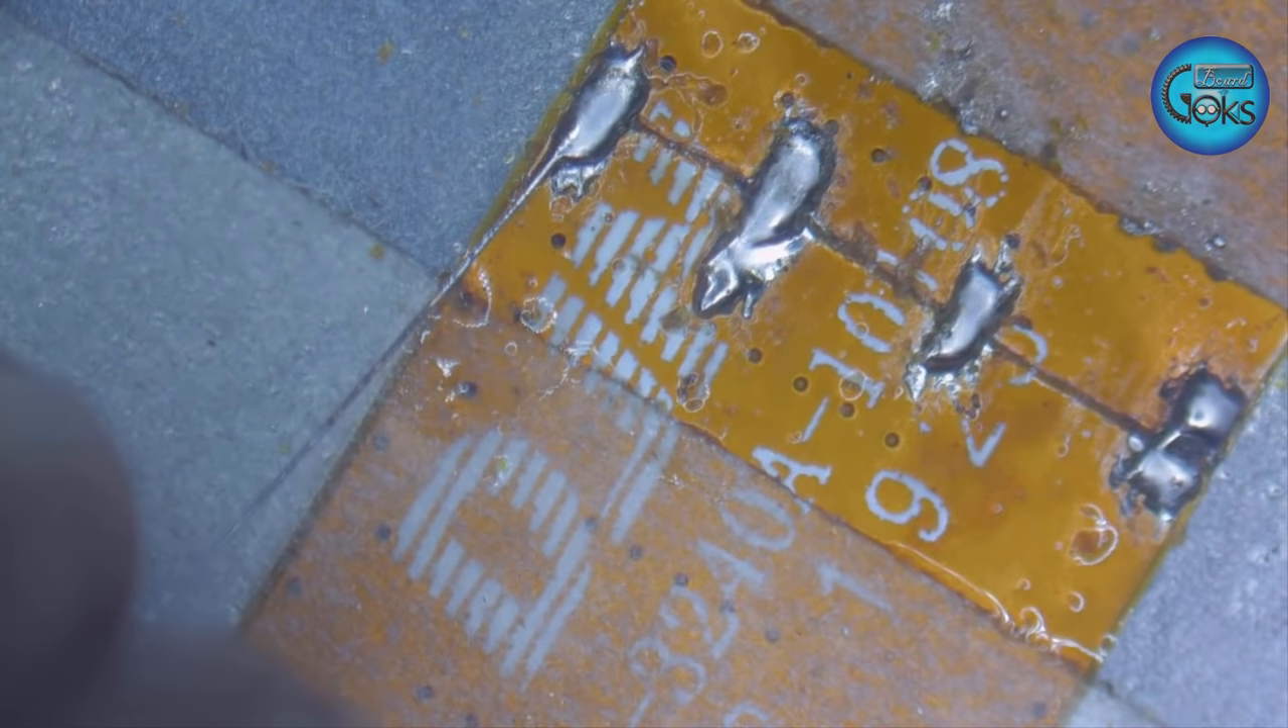تو یہ دیکھیں ہم نے ریبن کو چار جوڑ لگا لیے ہیں۔